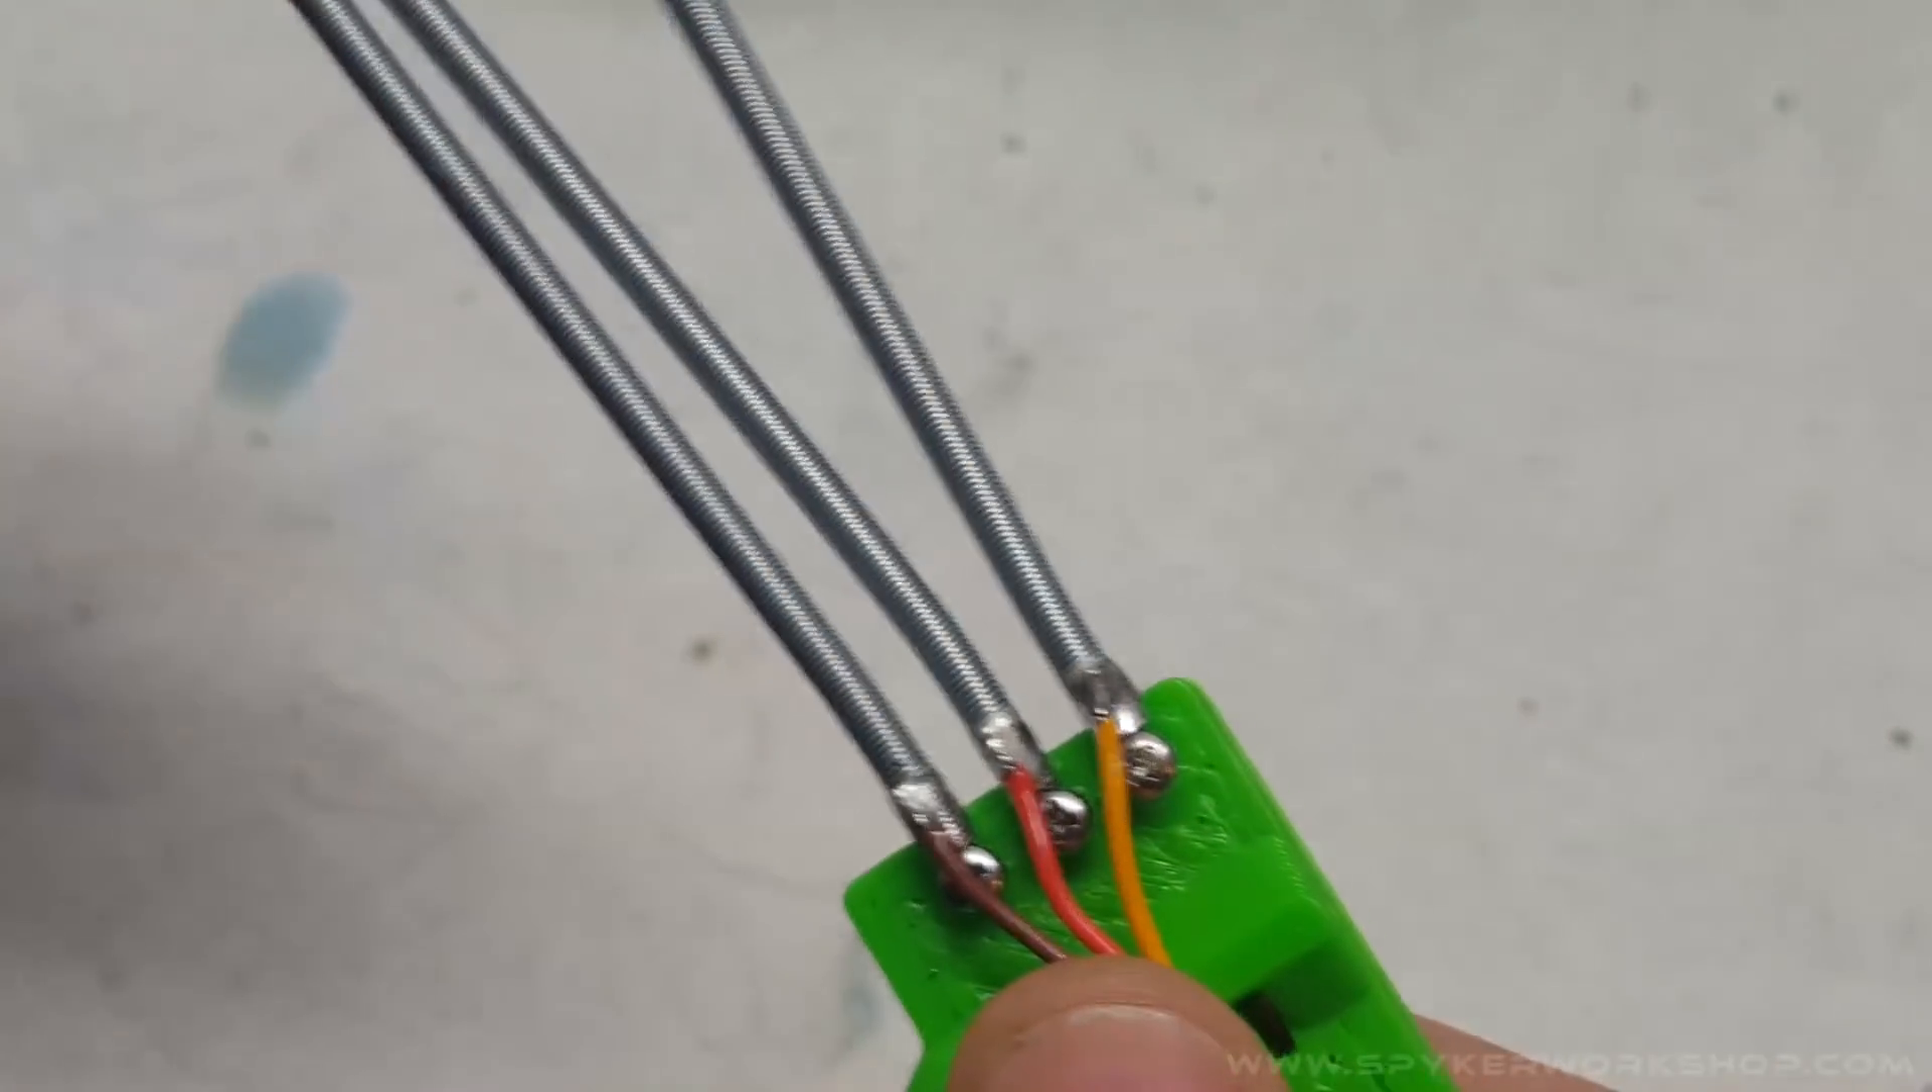So I put the wires on the top so they stay far away from each other.